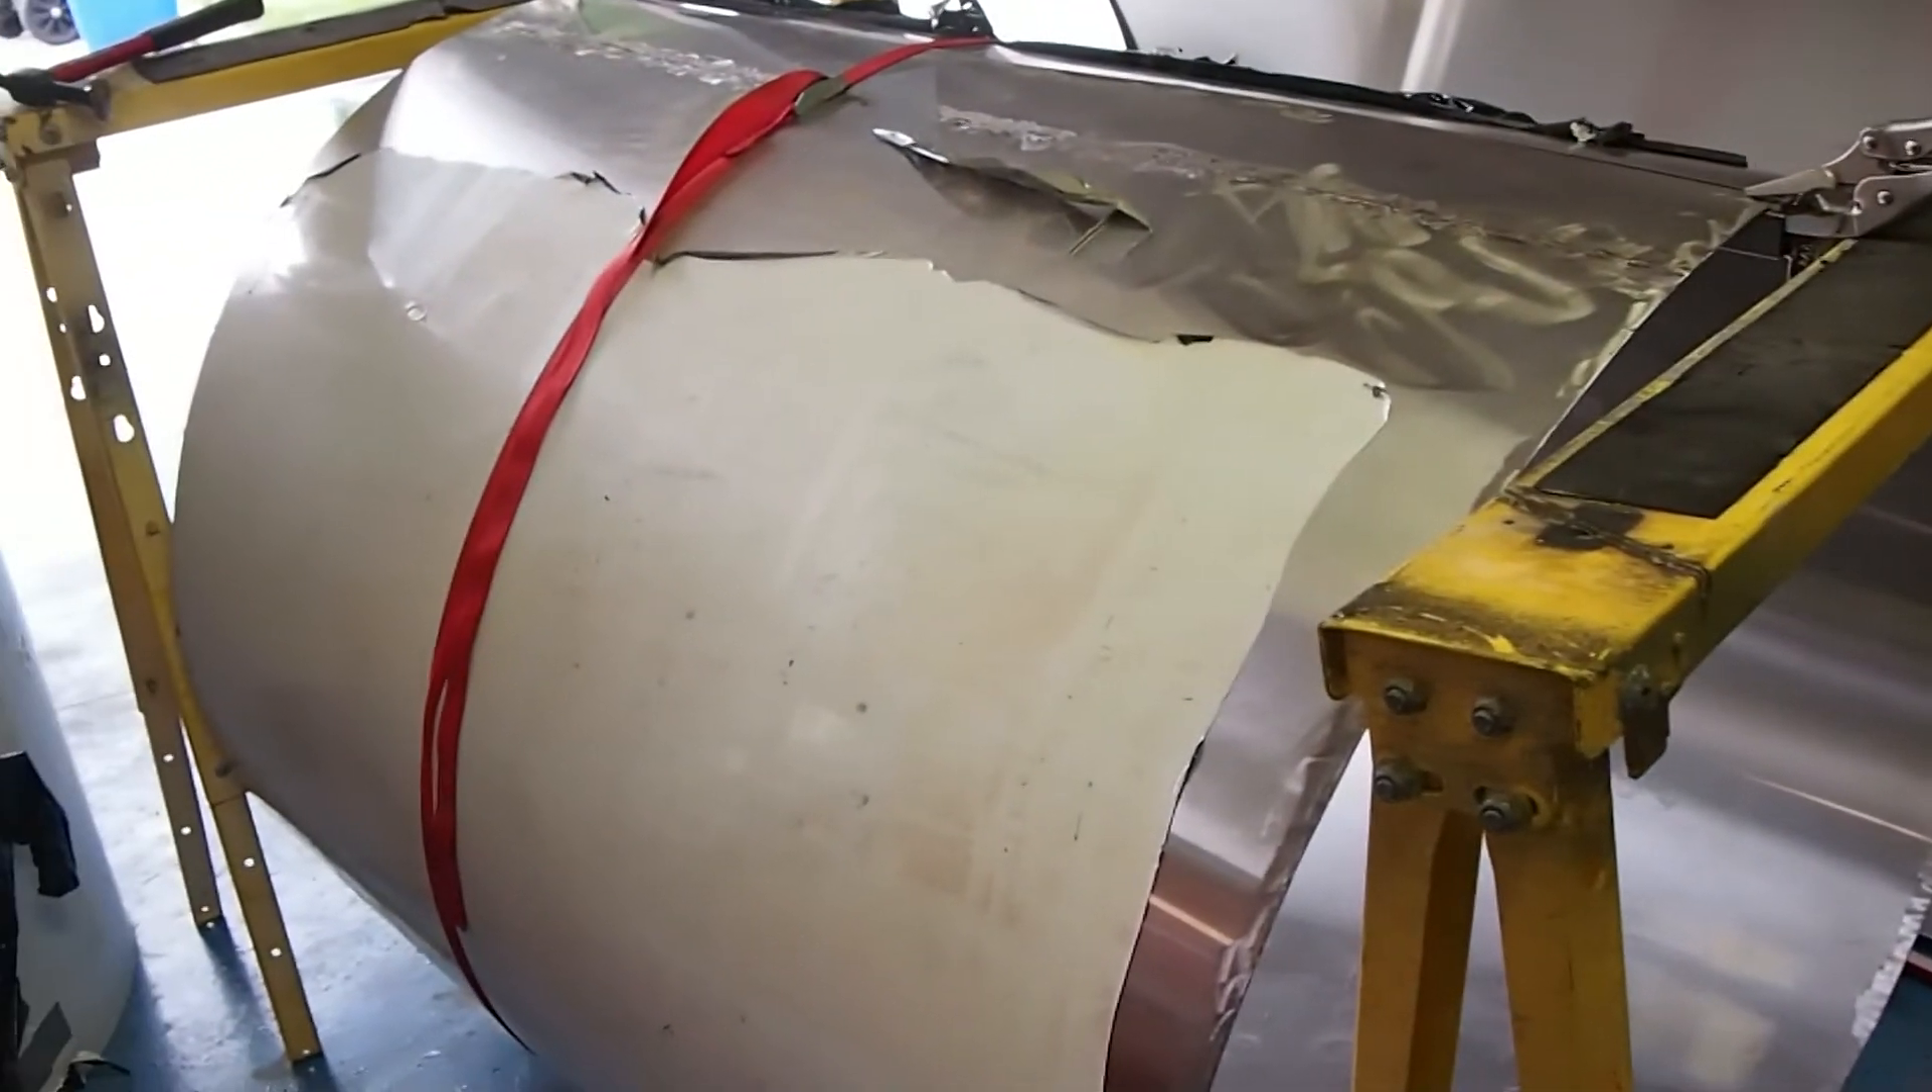I've got a belly band right across the strap, right across the center to try to keep it as circular as possible.